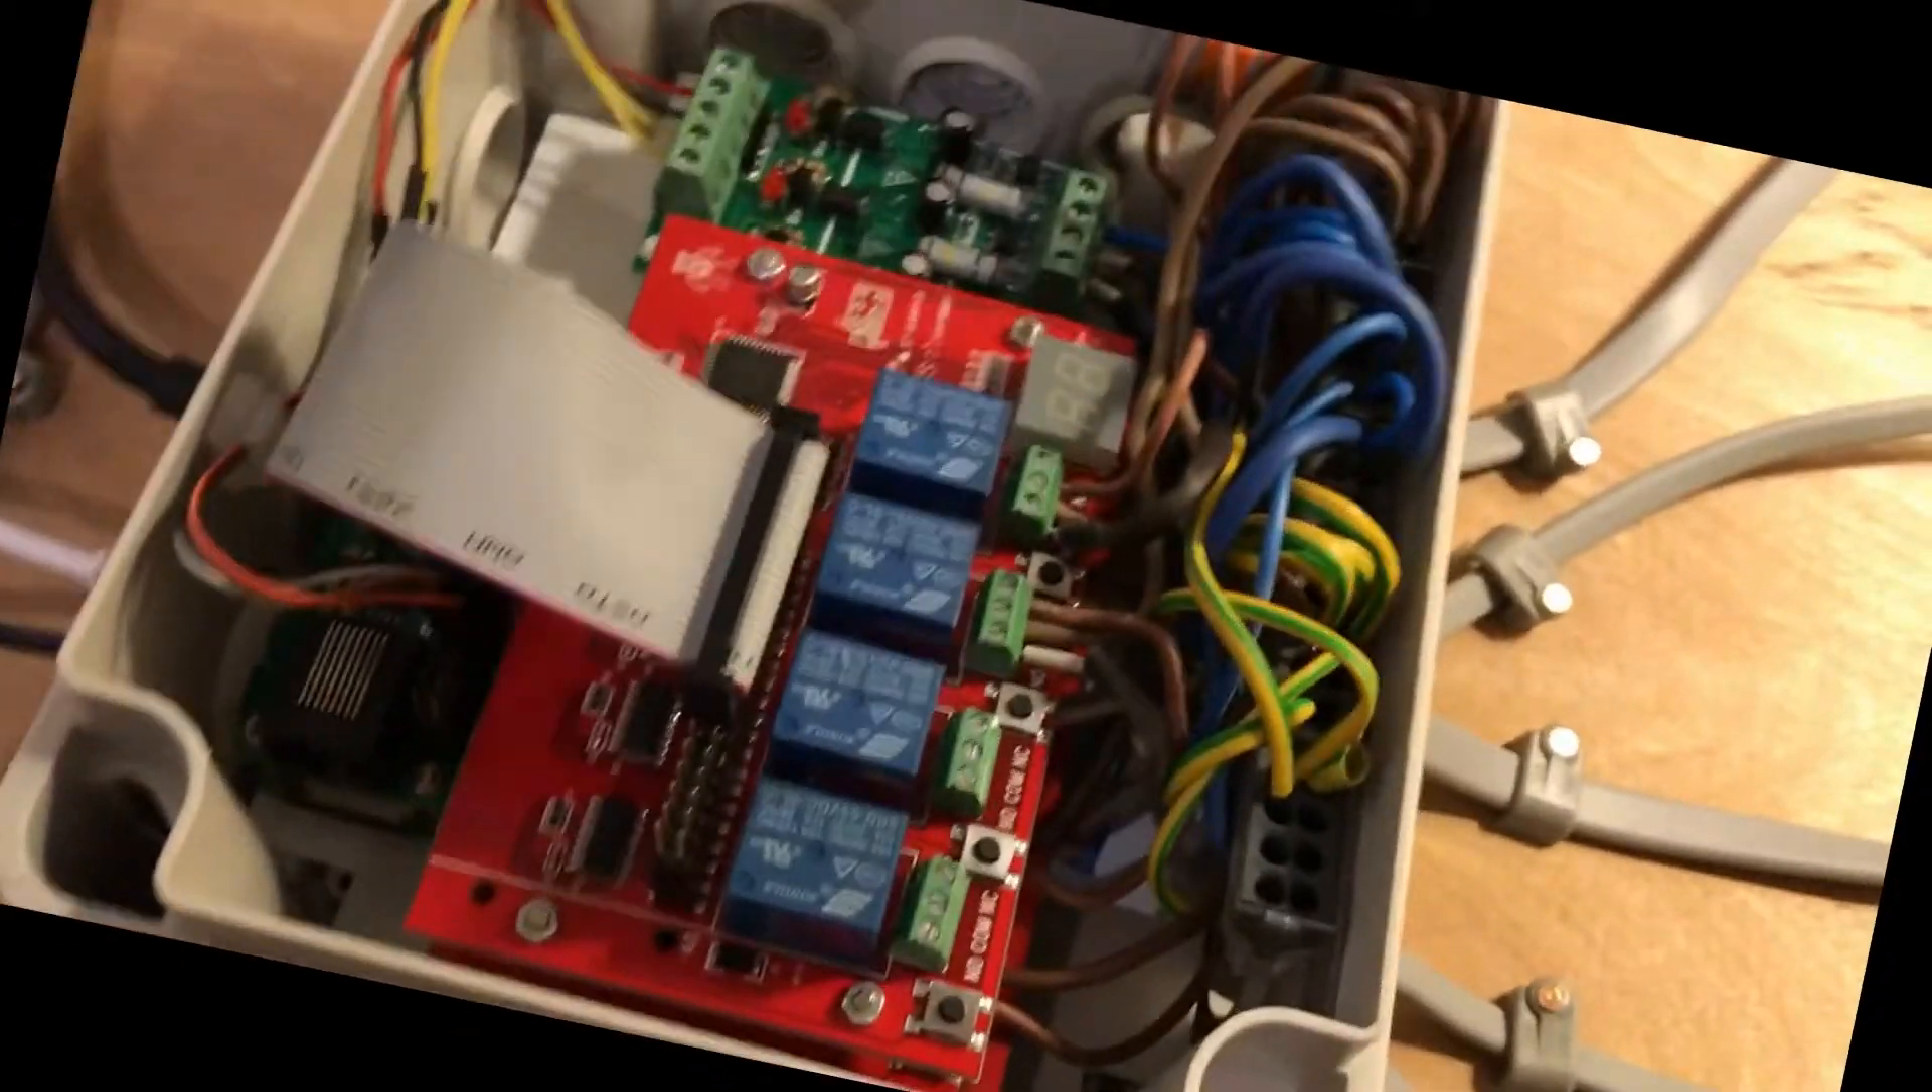We've got the relay boards stacked up.